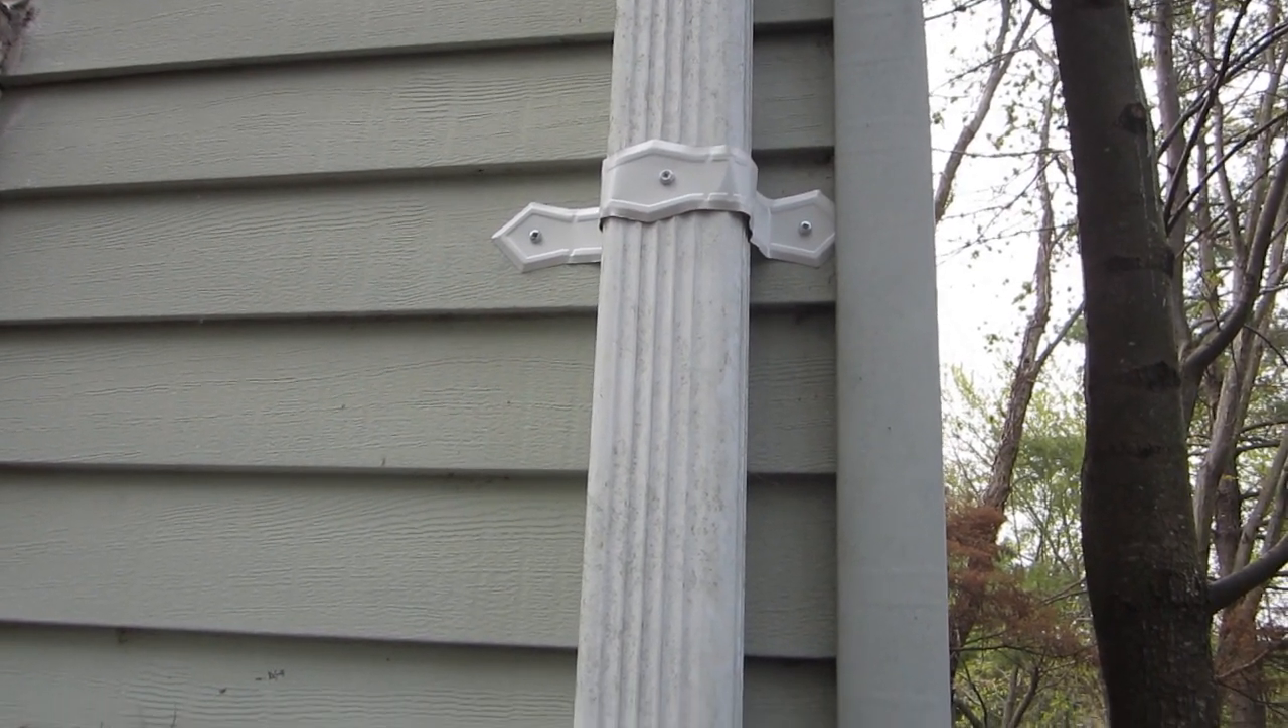Okay, so now I put an extra bracket on the downspout to hold it against the house since we're going to cut down here lower above where this bracket is down here.